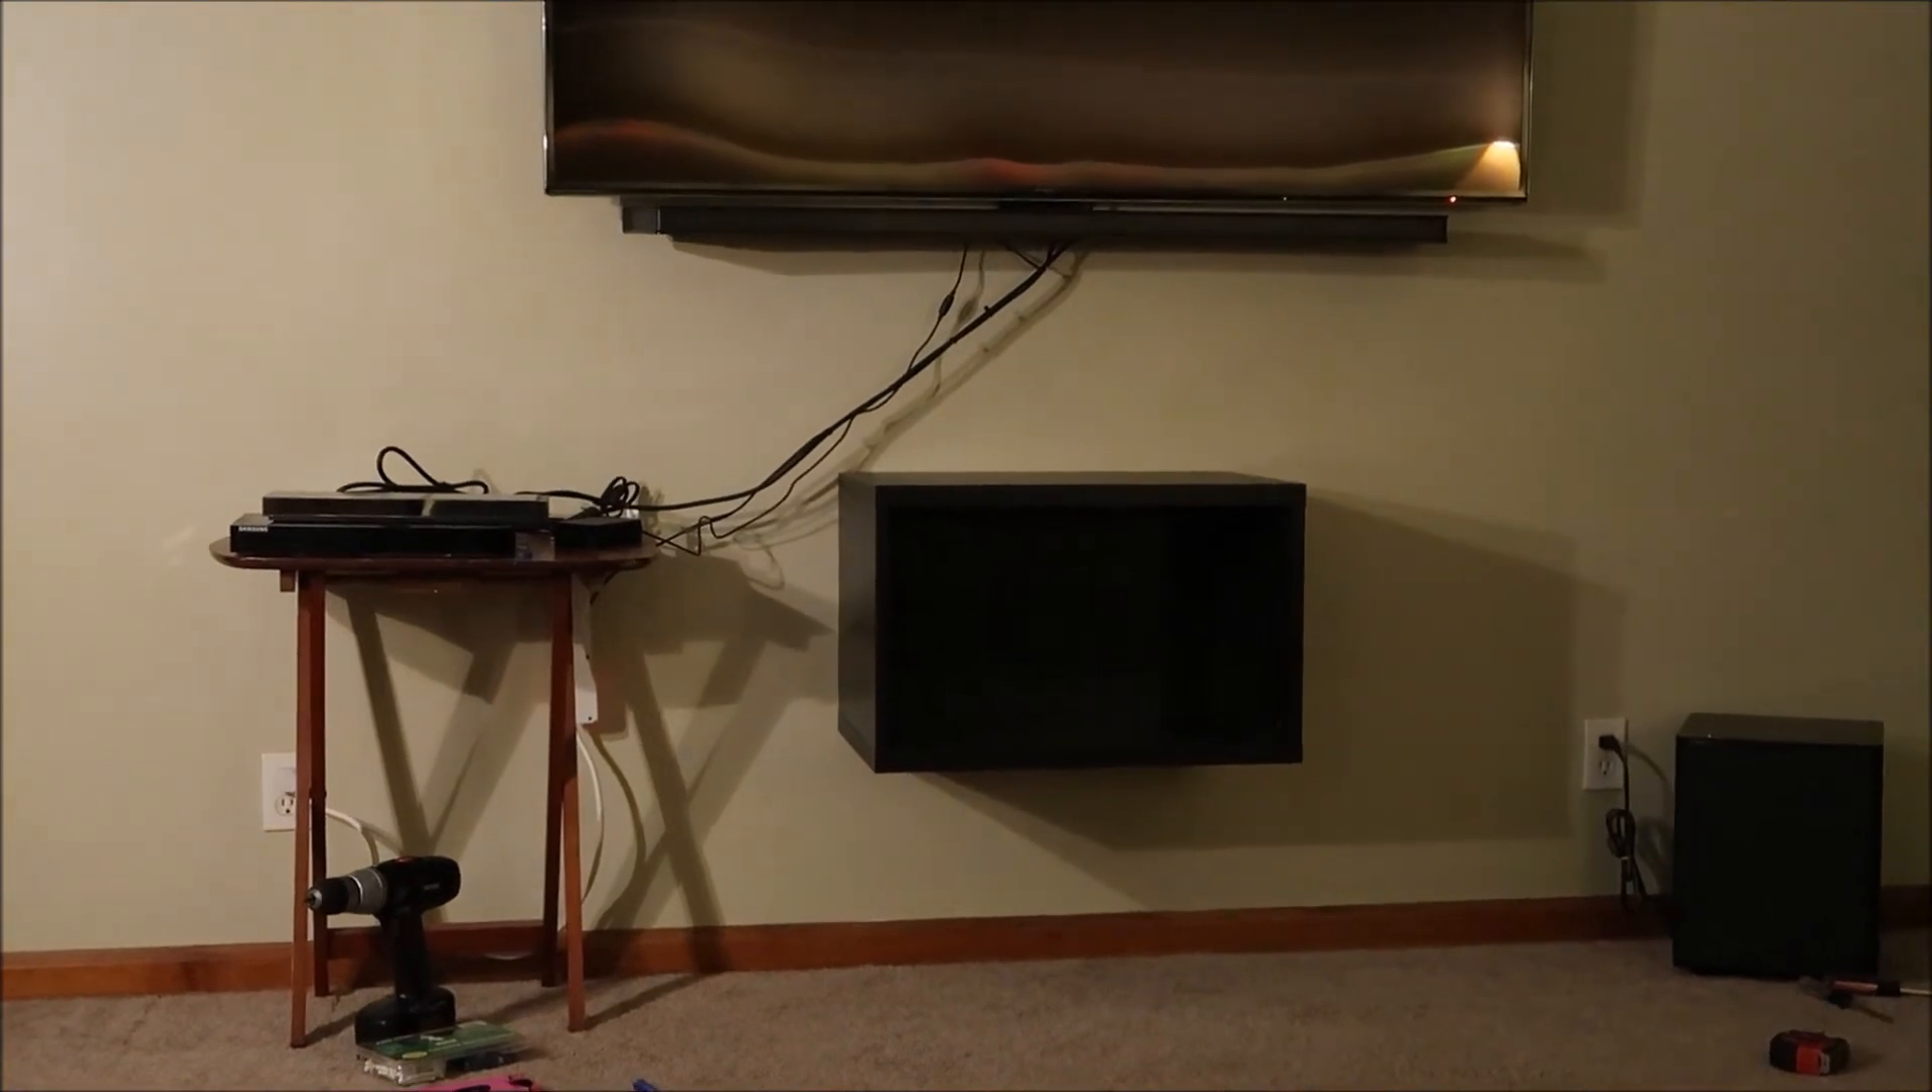Shelf in place hanging on the wall. A little over a foot down from the TV.